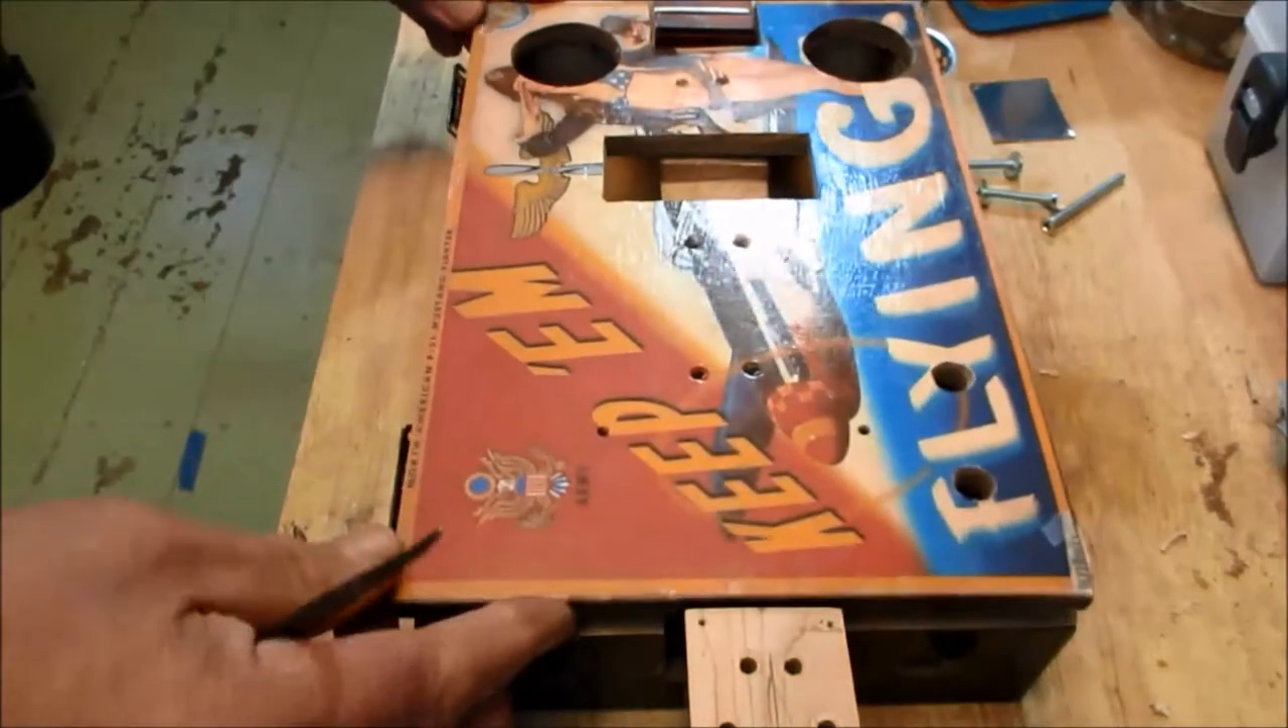I've got the graphic attached to uh the box lid.